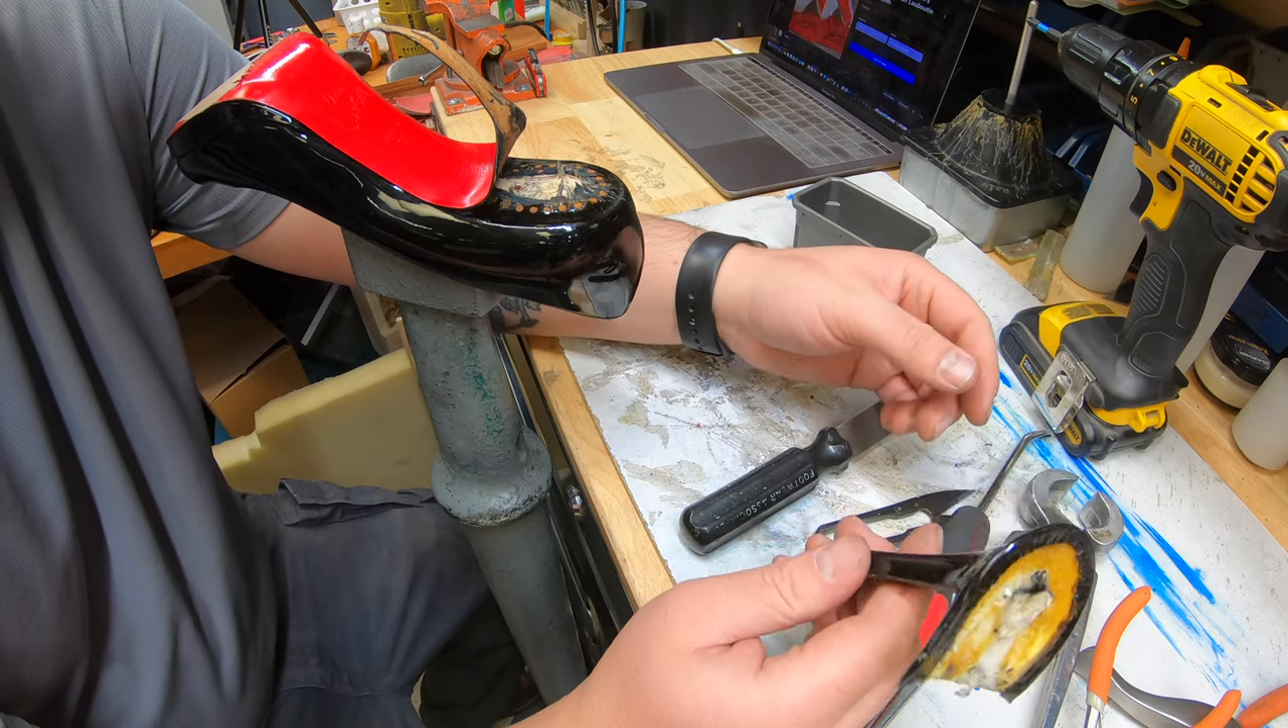I've got this heel base off.